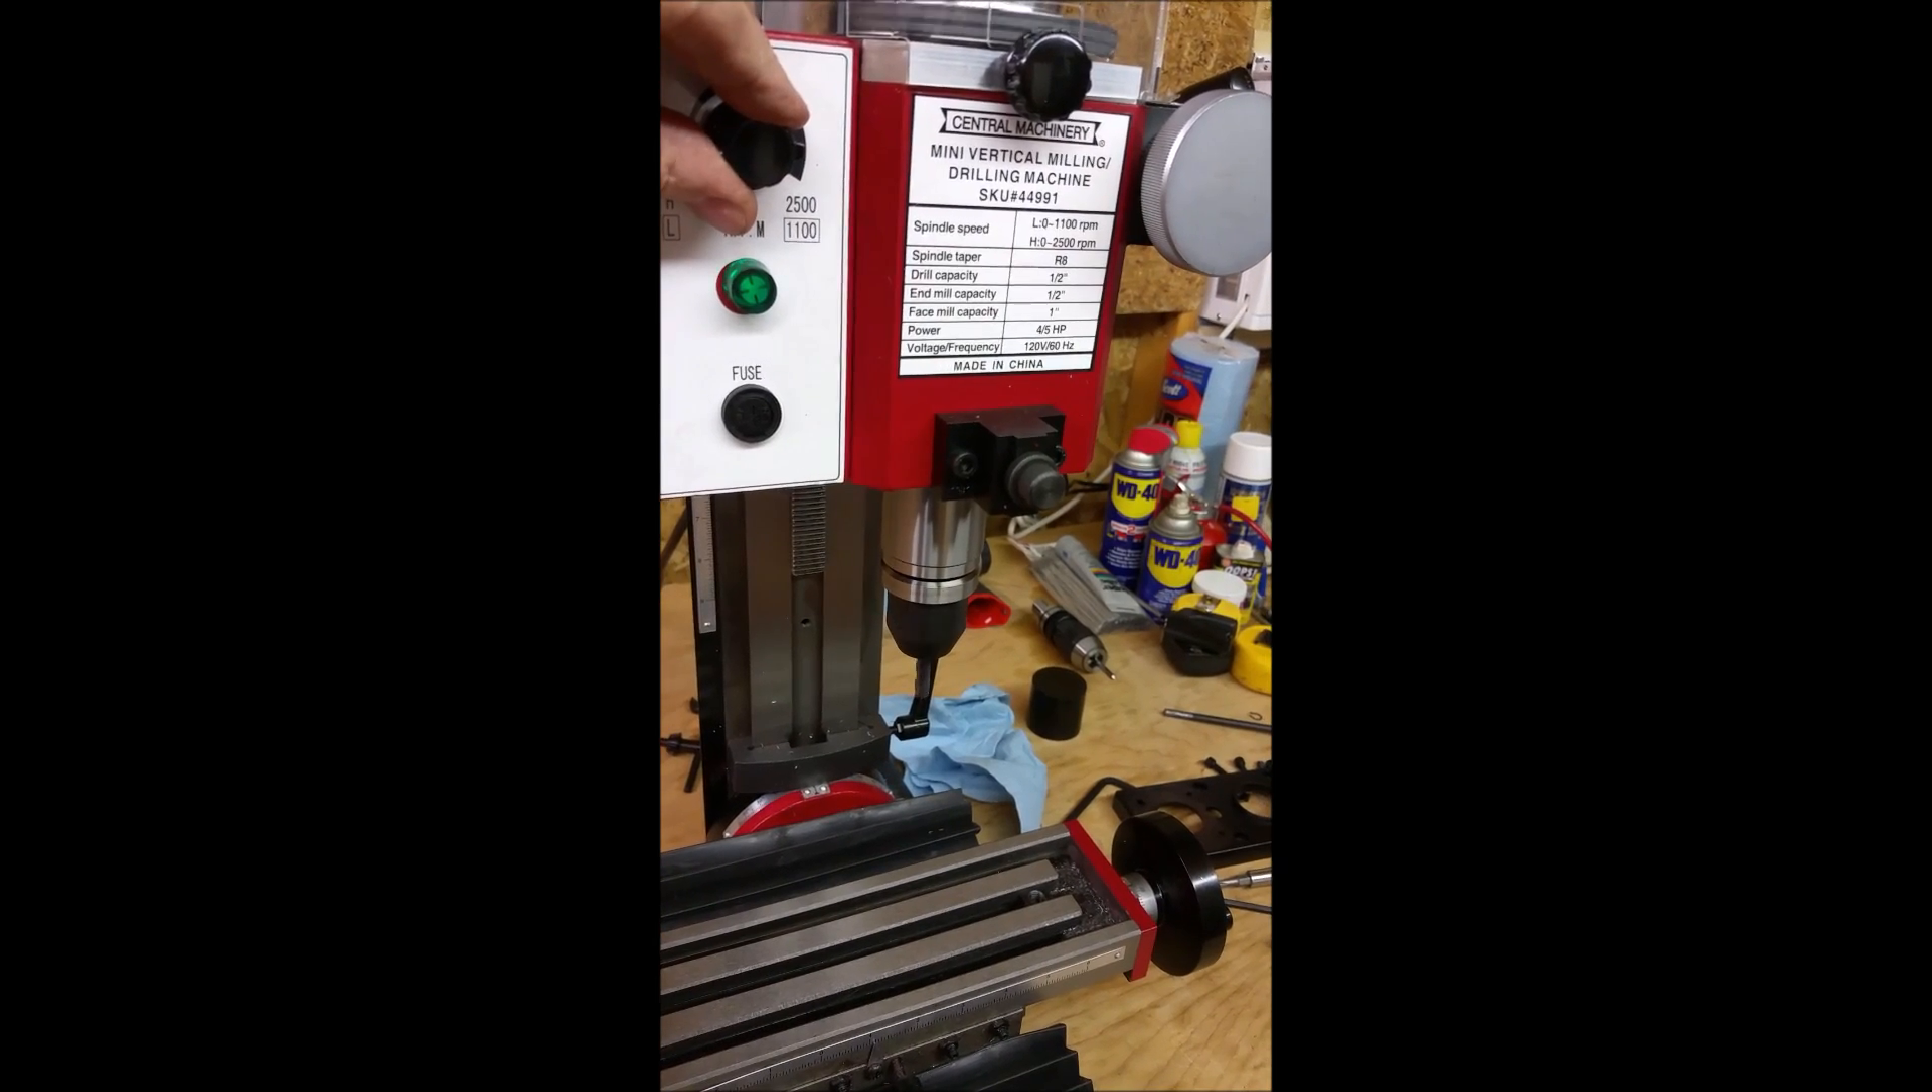We got a tool in place.